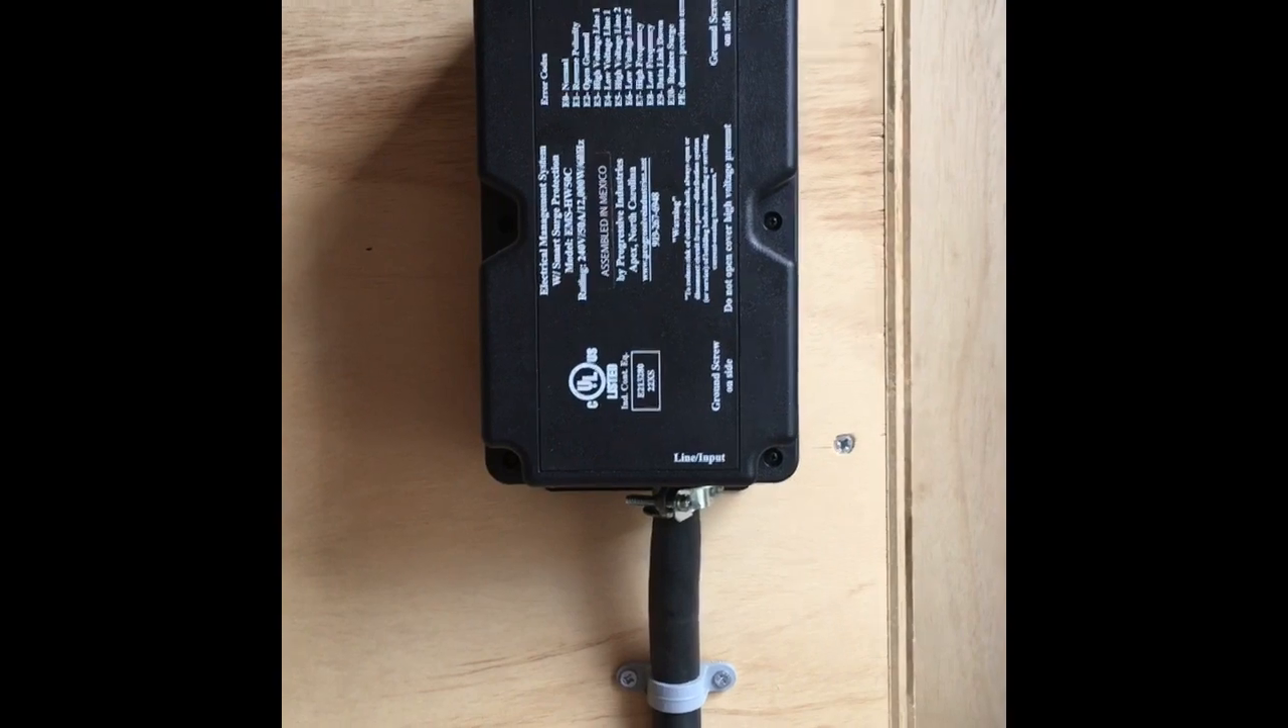Okay my uh surge suppressor is completely installed wired in.